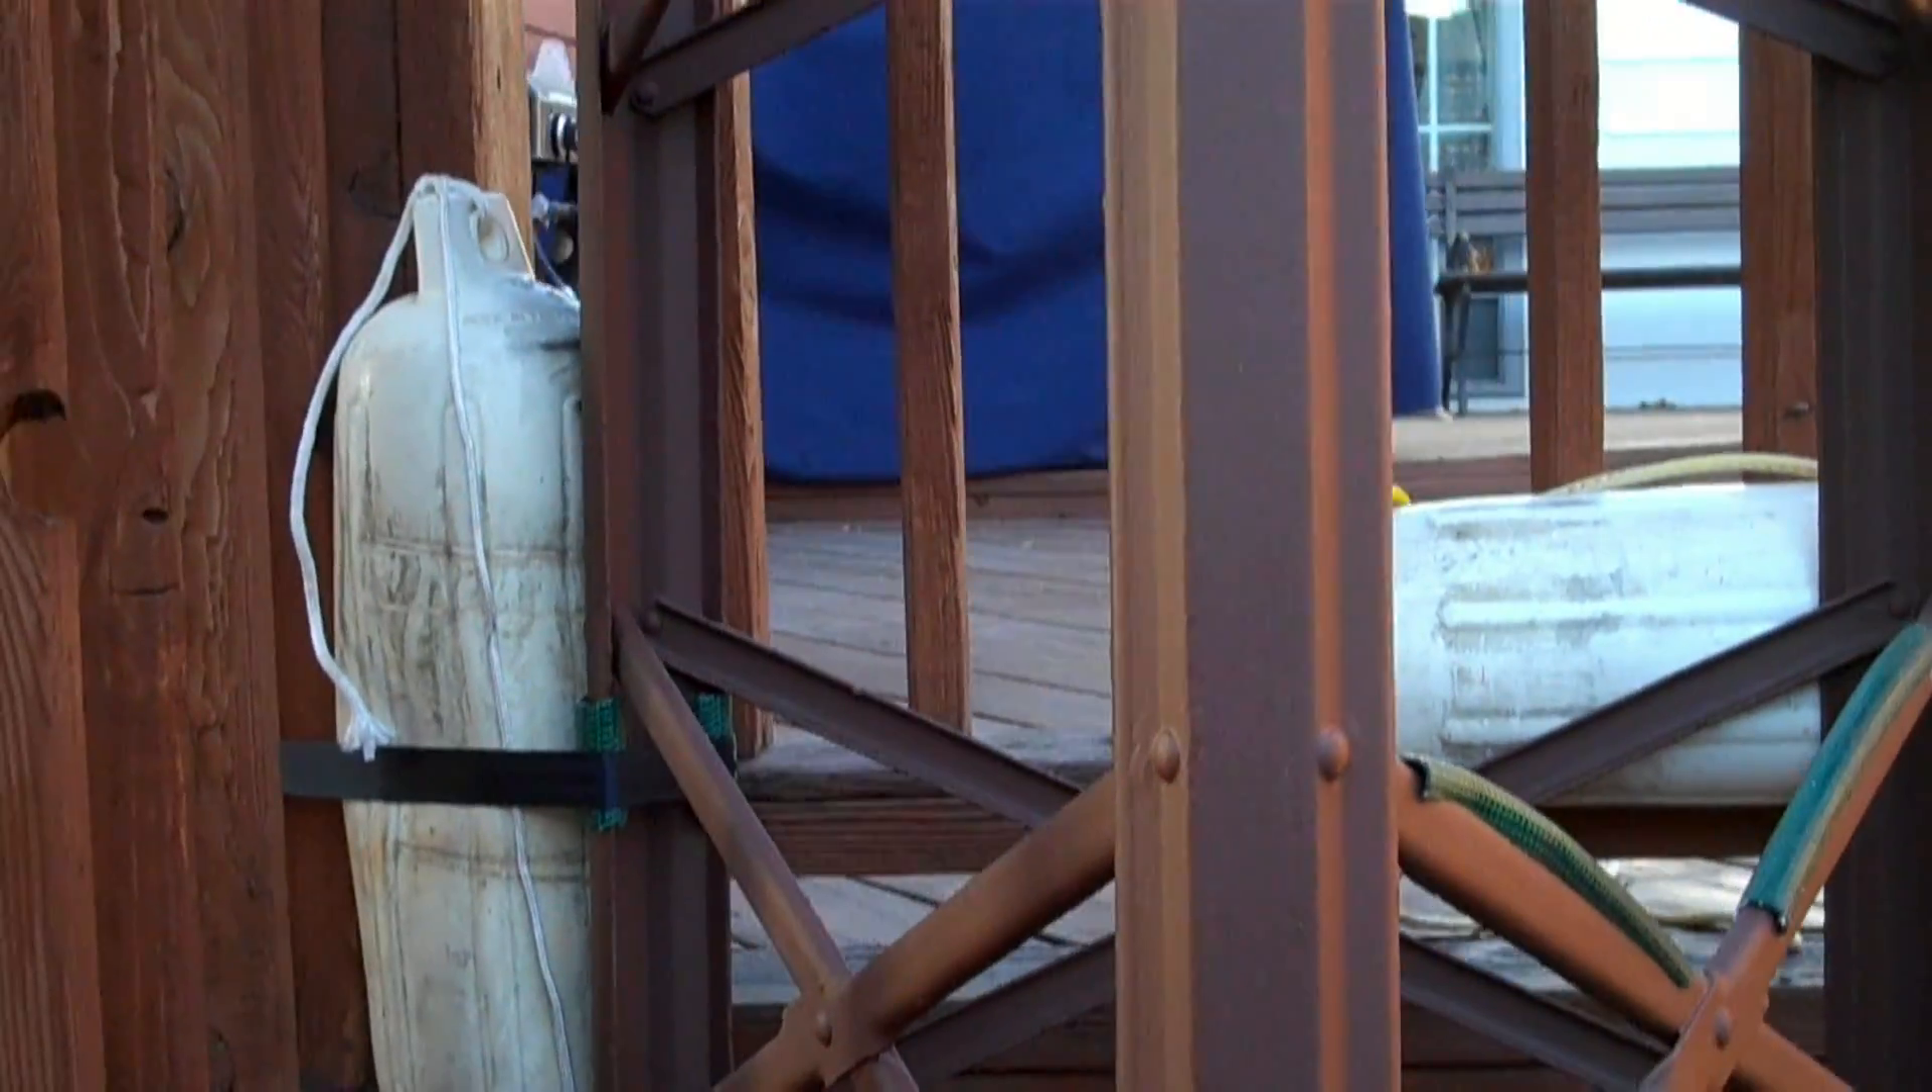You can see I put in some boat bumpers there between the mast or the tower and my deck here.